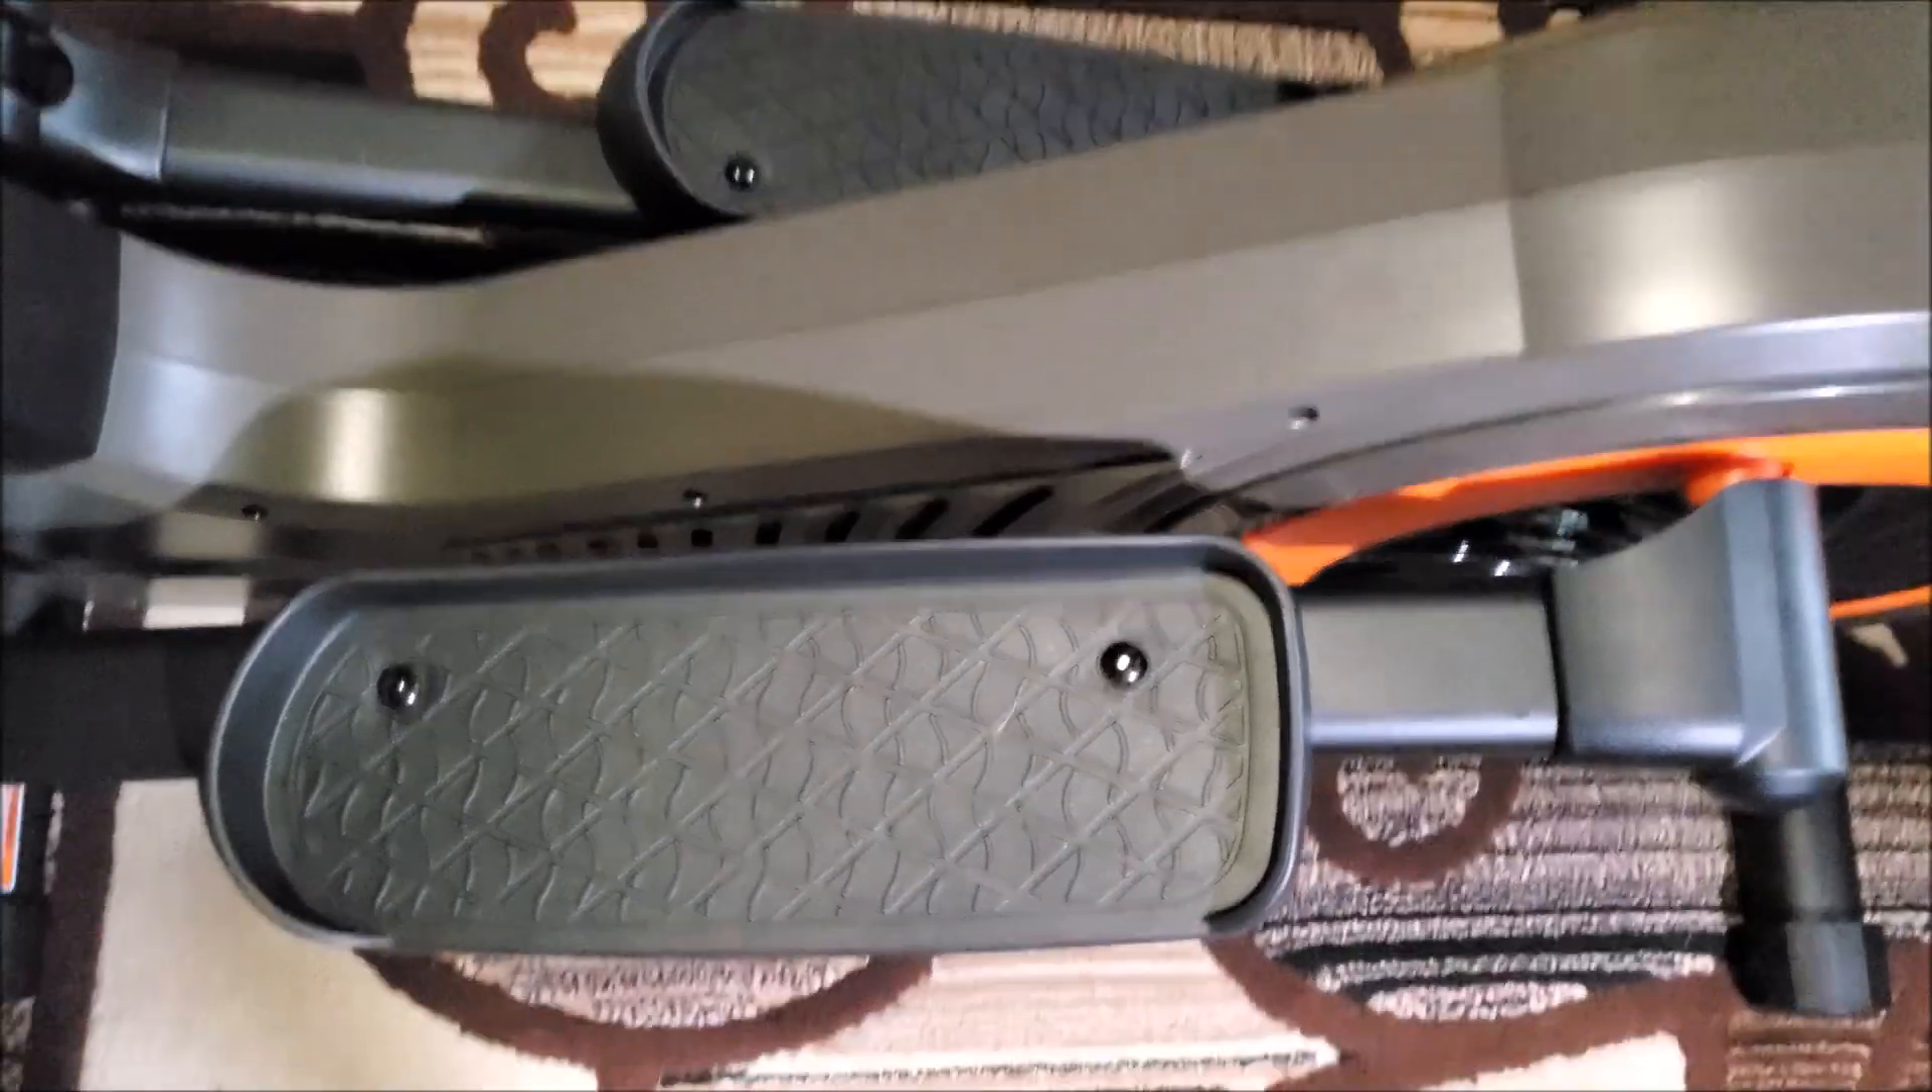So we got the pedals on. They screw on with those screws. They just screw underneath.